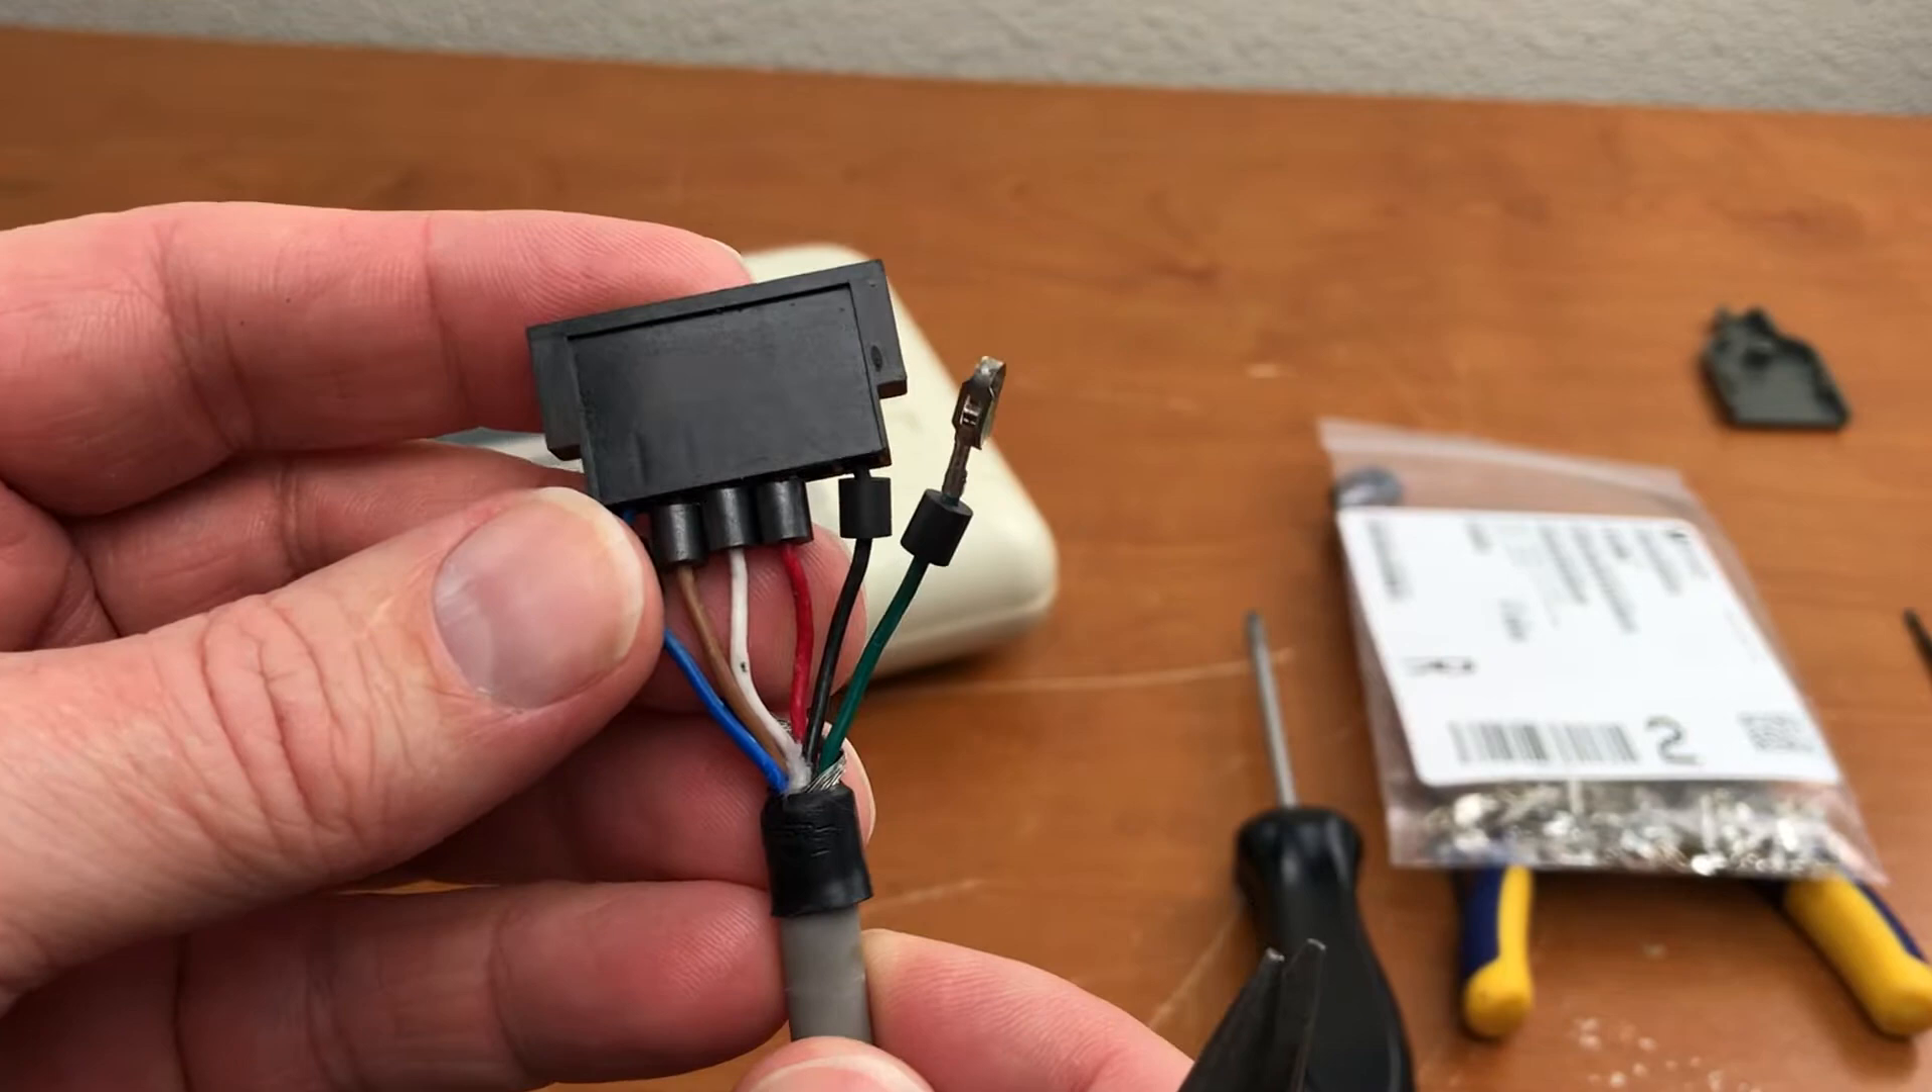One of the connector pins here isn't even retained in there.